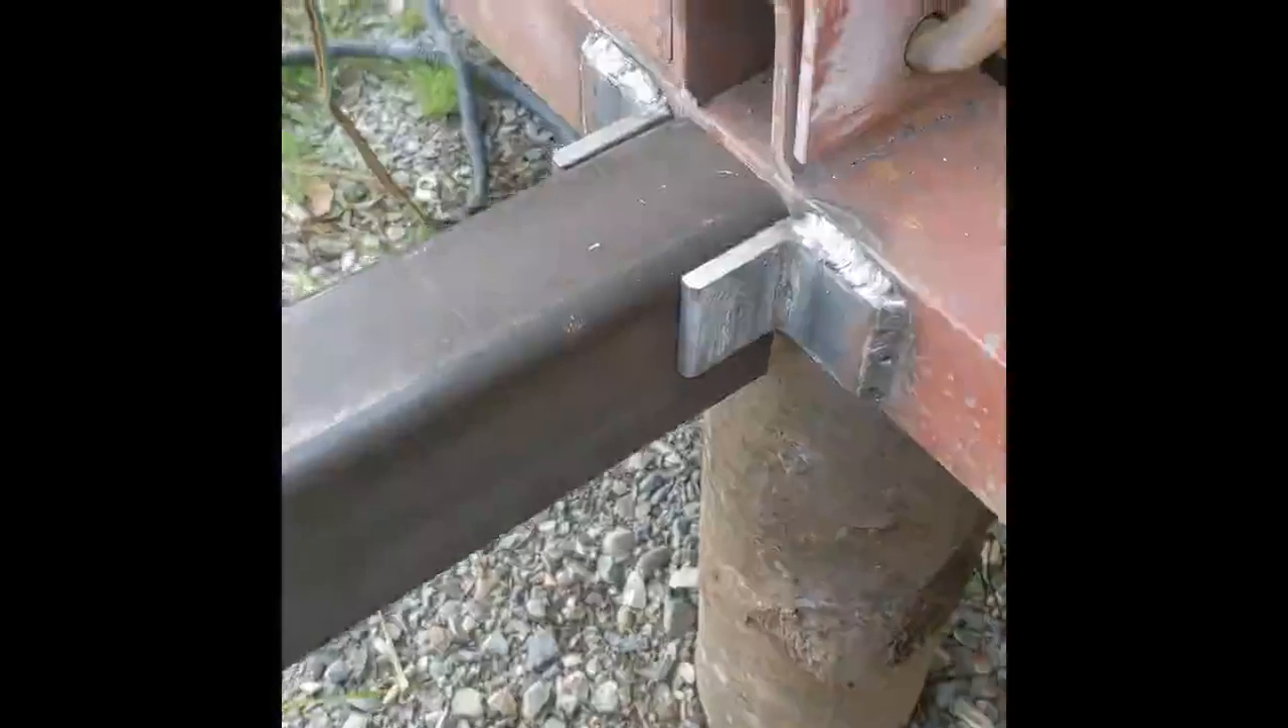I welded these little brackets on so that I could weld more of the actual tongue piece to the trailer so hopefully that'll add some support.